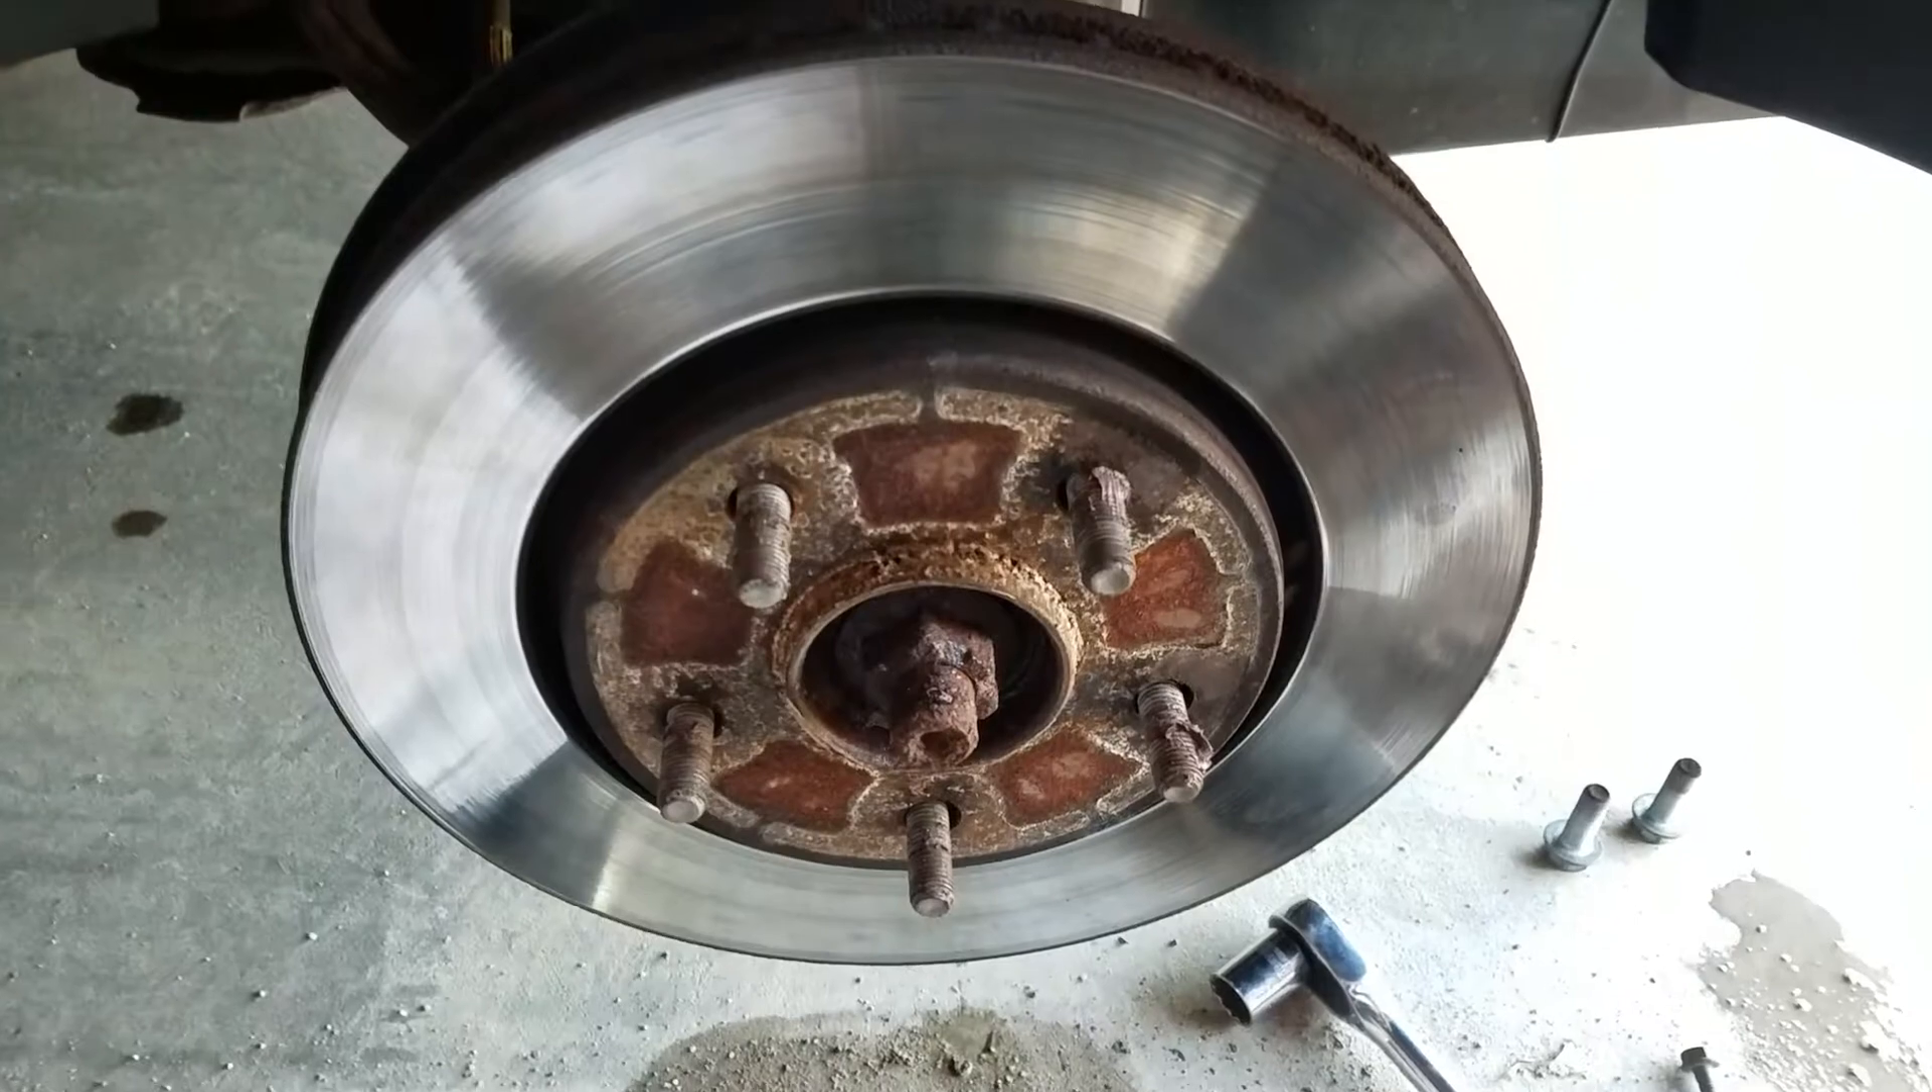So I got the tire off got the brake caliper off here.